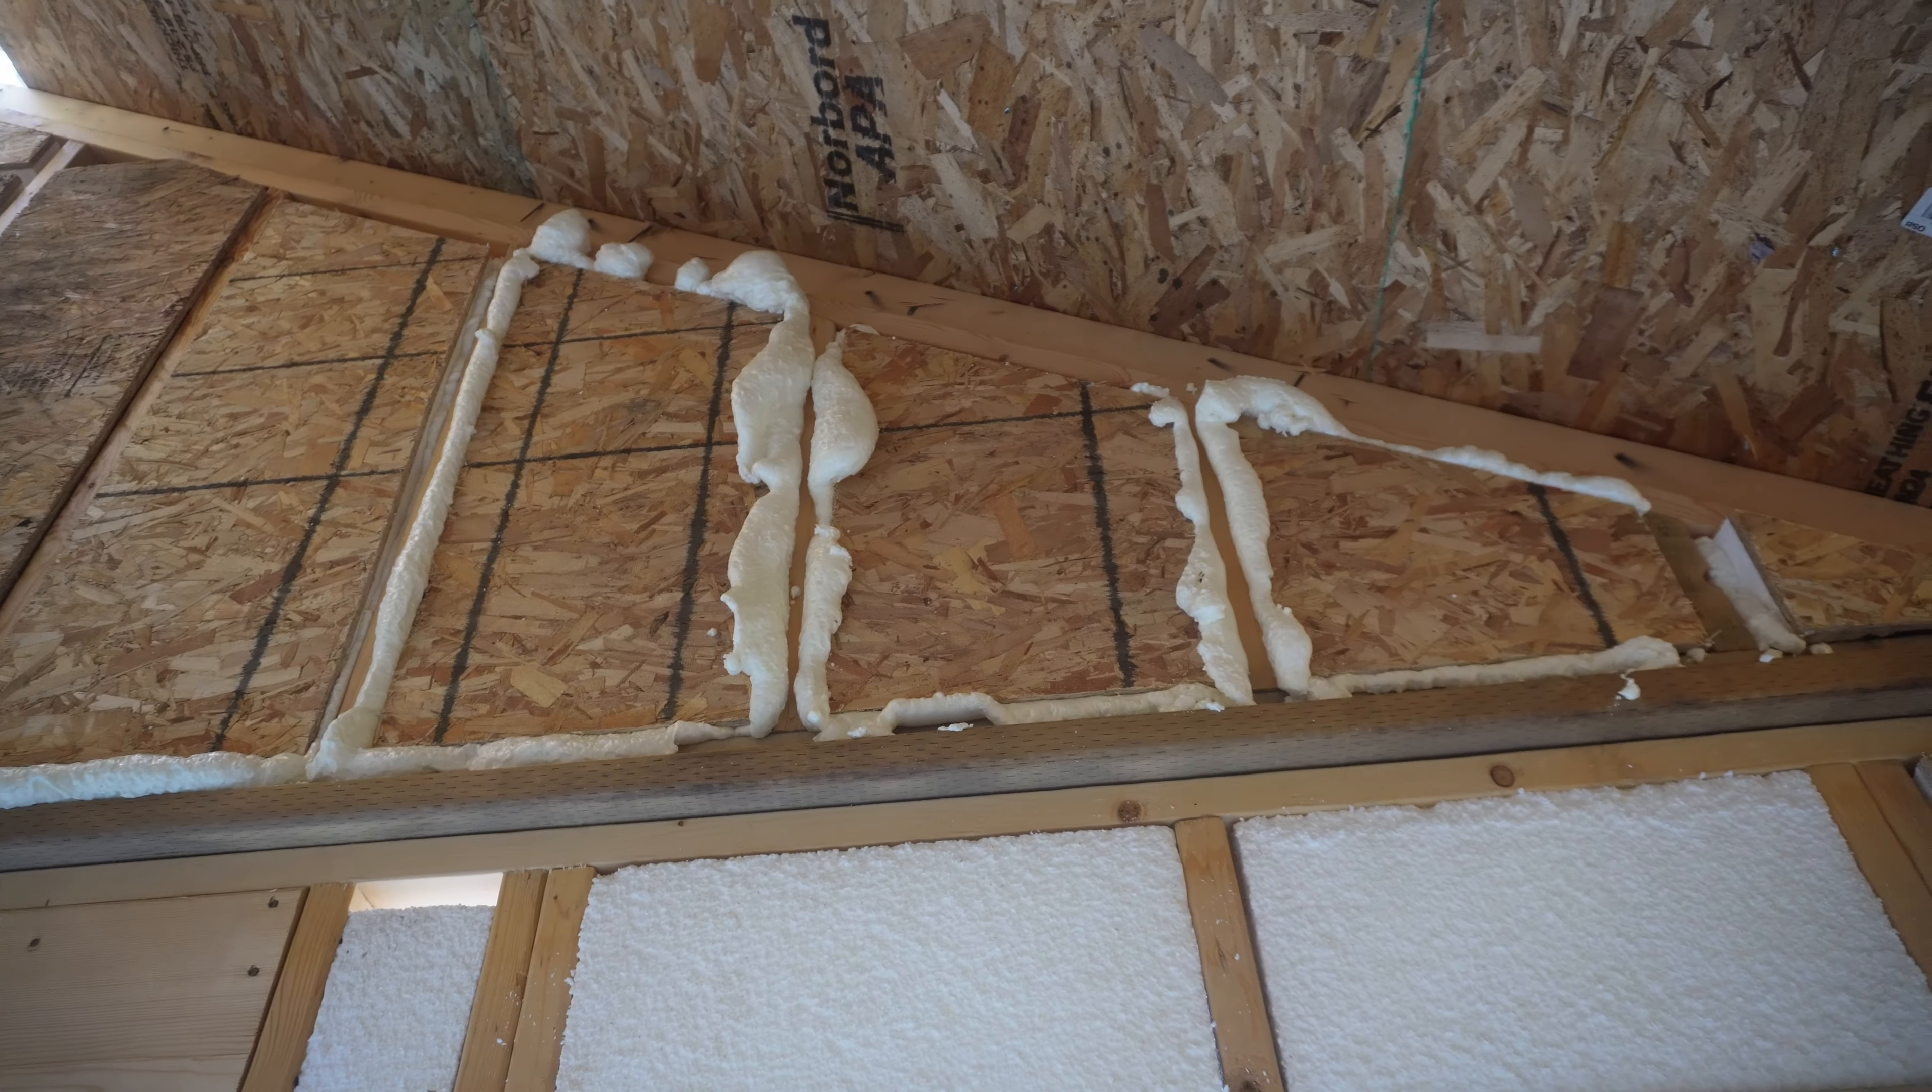This whole front wall here is regular 2x6 wall and we cut the panels over there to fit all up in these stud bays here.